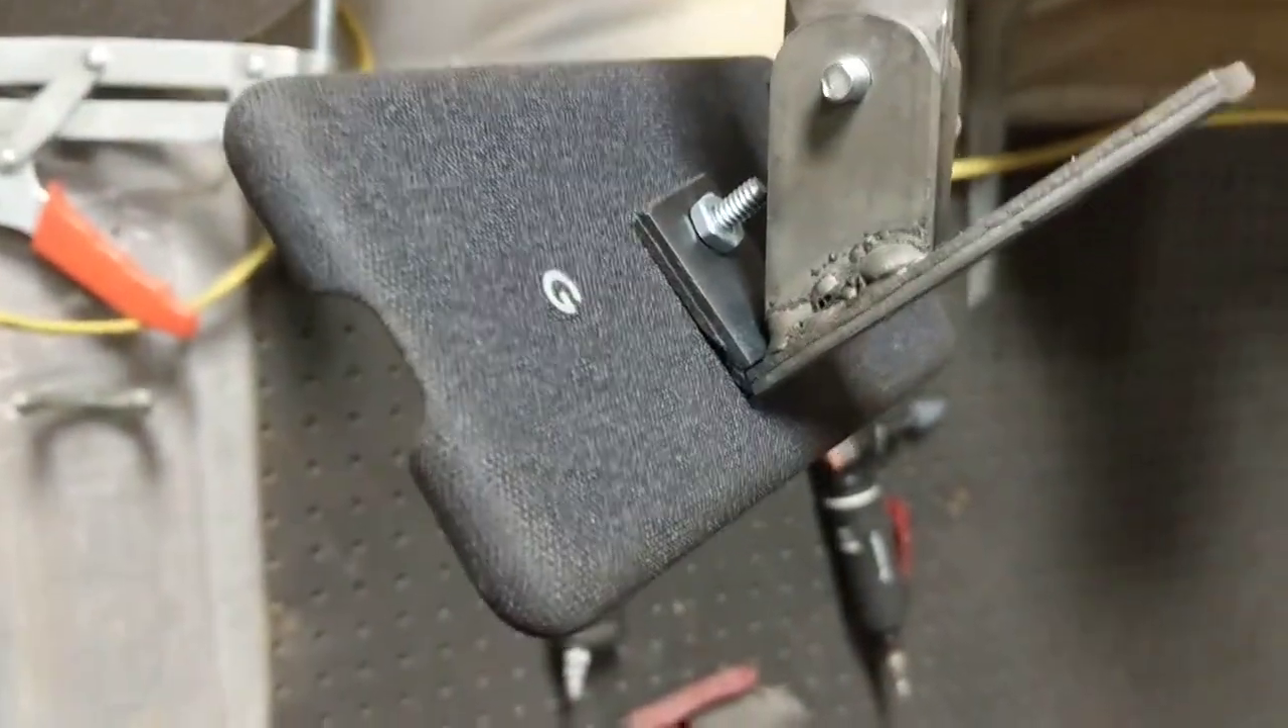I welded in this little right angle section here because it just makes a lot more sense for how the camera should be pointing at any given time.